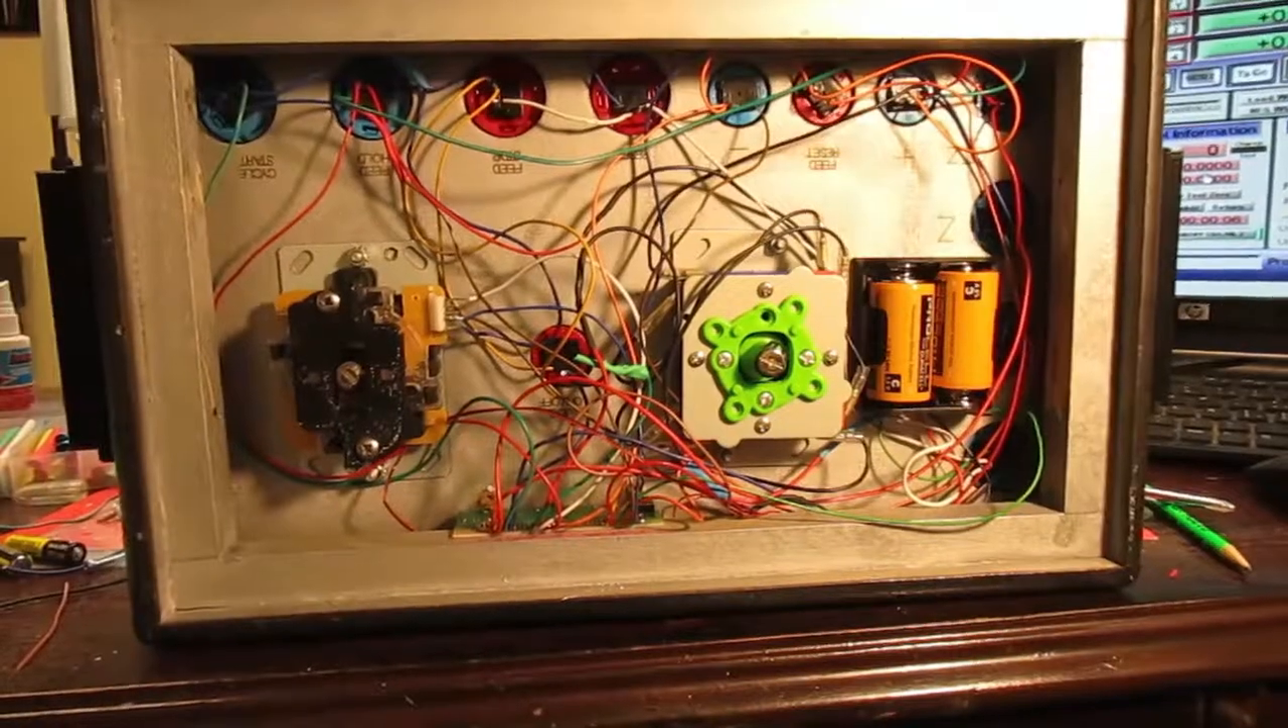Here's the remote with the wiring done.